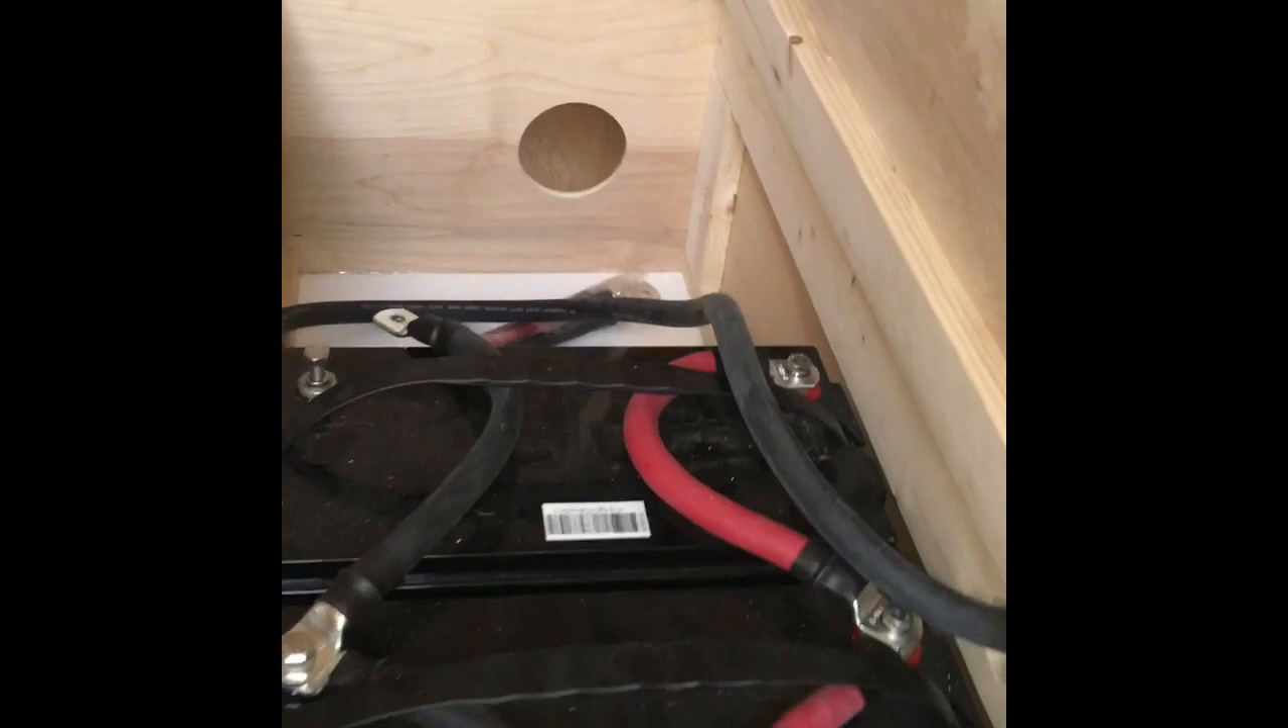Got my battery cables run into the box.